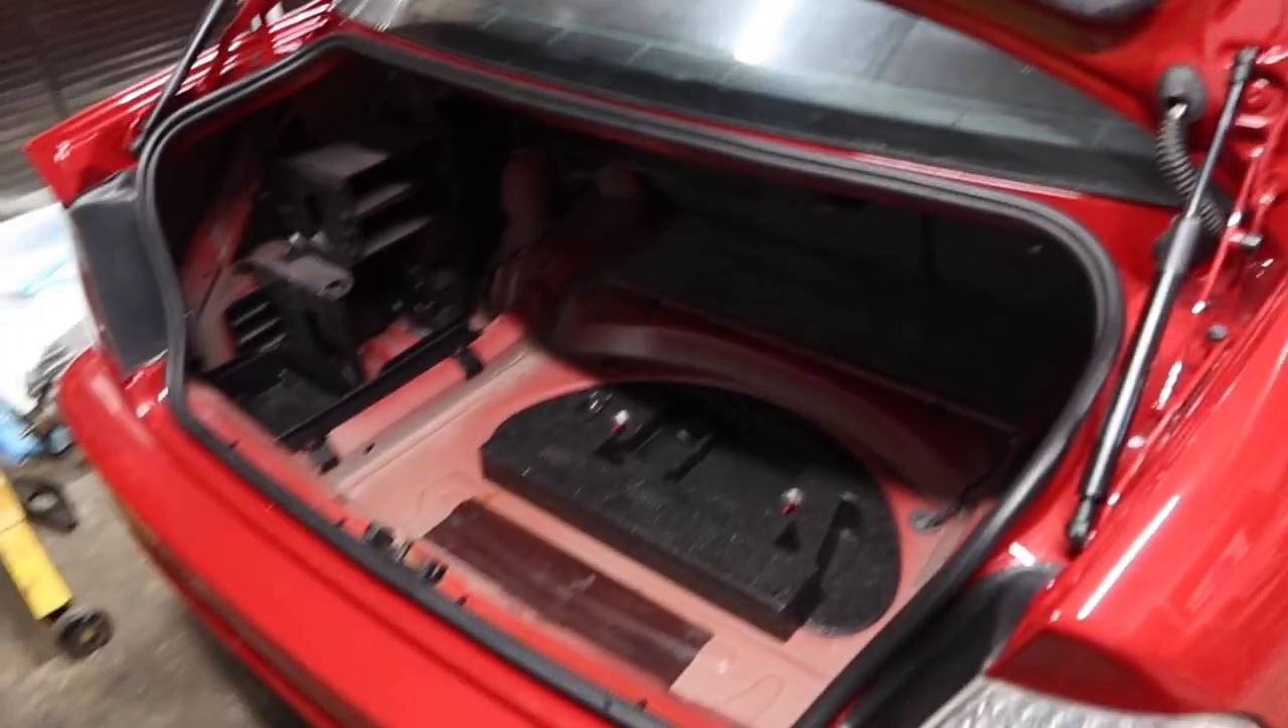I didn't throw the Interior the trunk panels and stuff in yet, but I'll do that tomorrow.